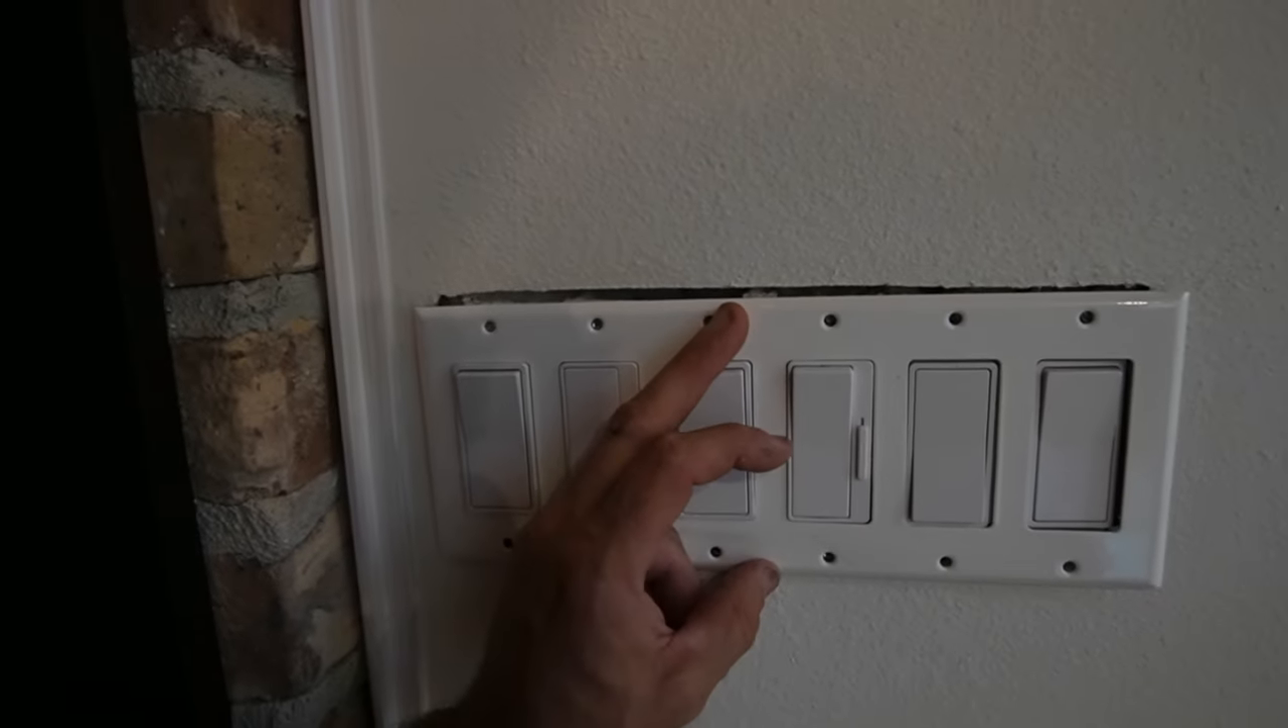But if you look closely, I didn't trim my drywall well, so I have a gap there.